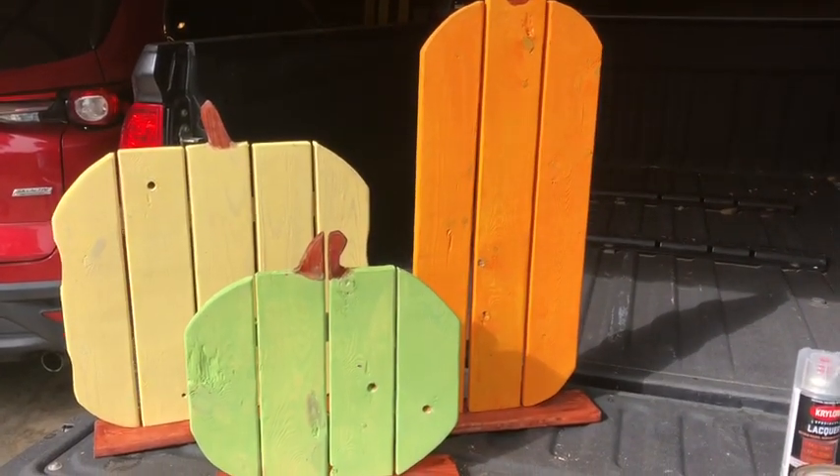All right guys i've got the bases attached they're standing upright.